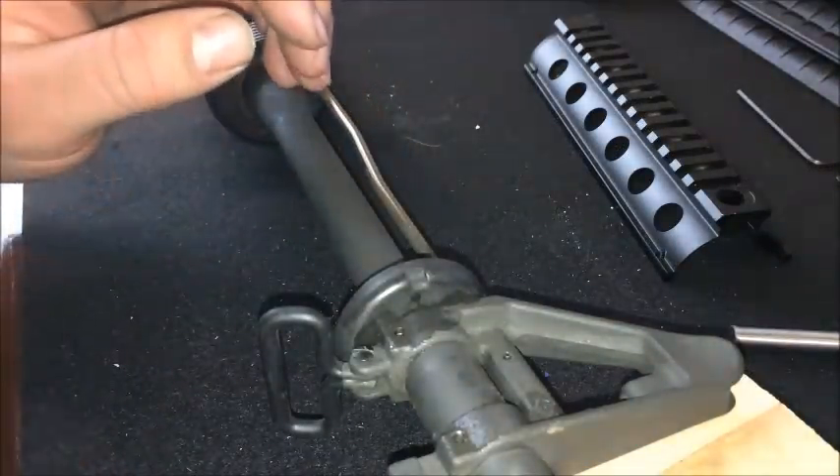Here I have my upper receiver broken down, hand guards taken off, just to make this a lot easier.